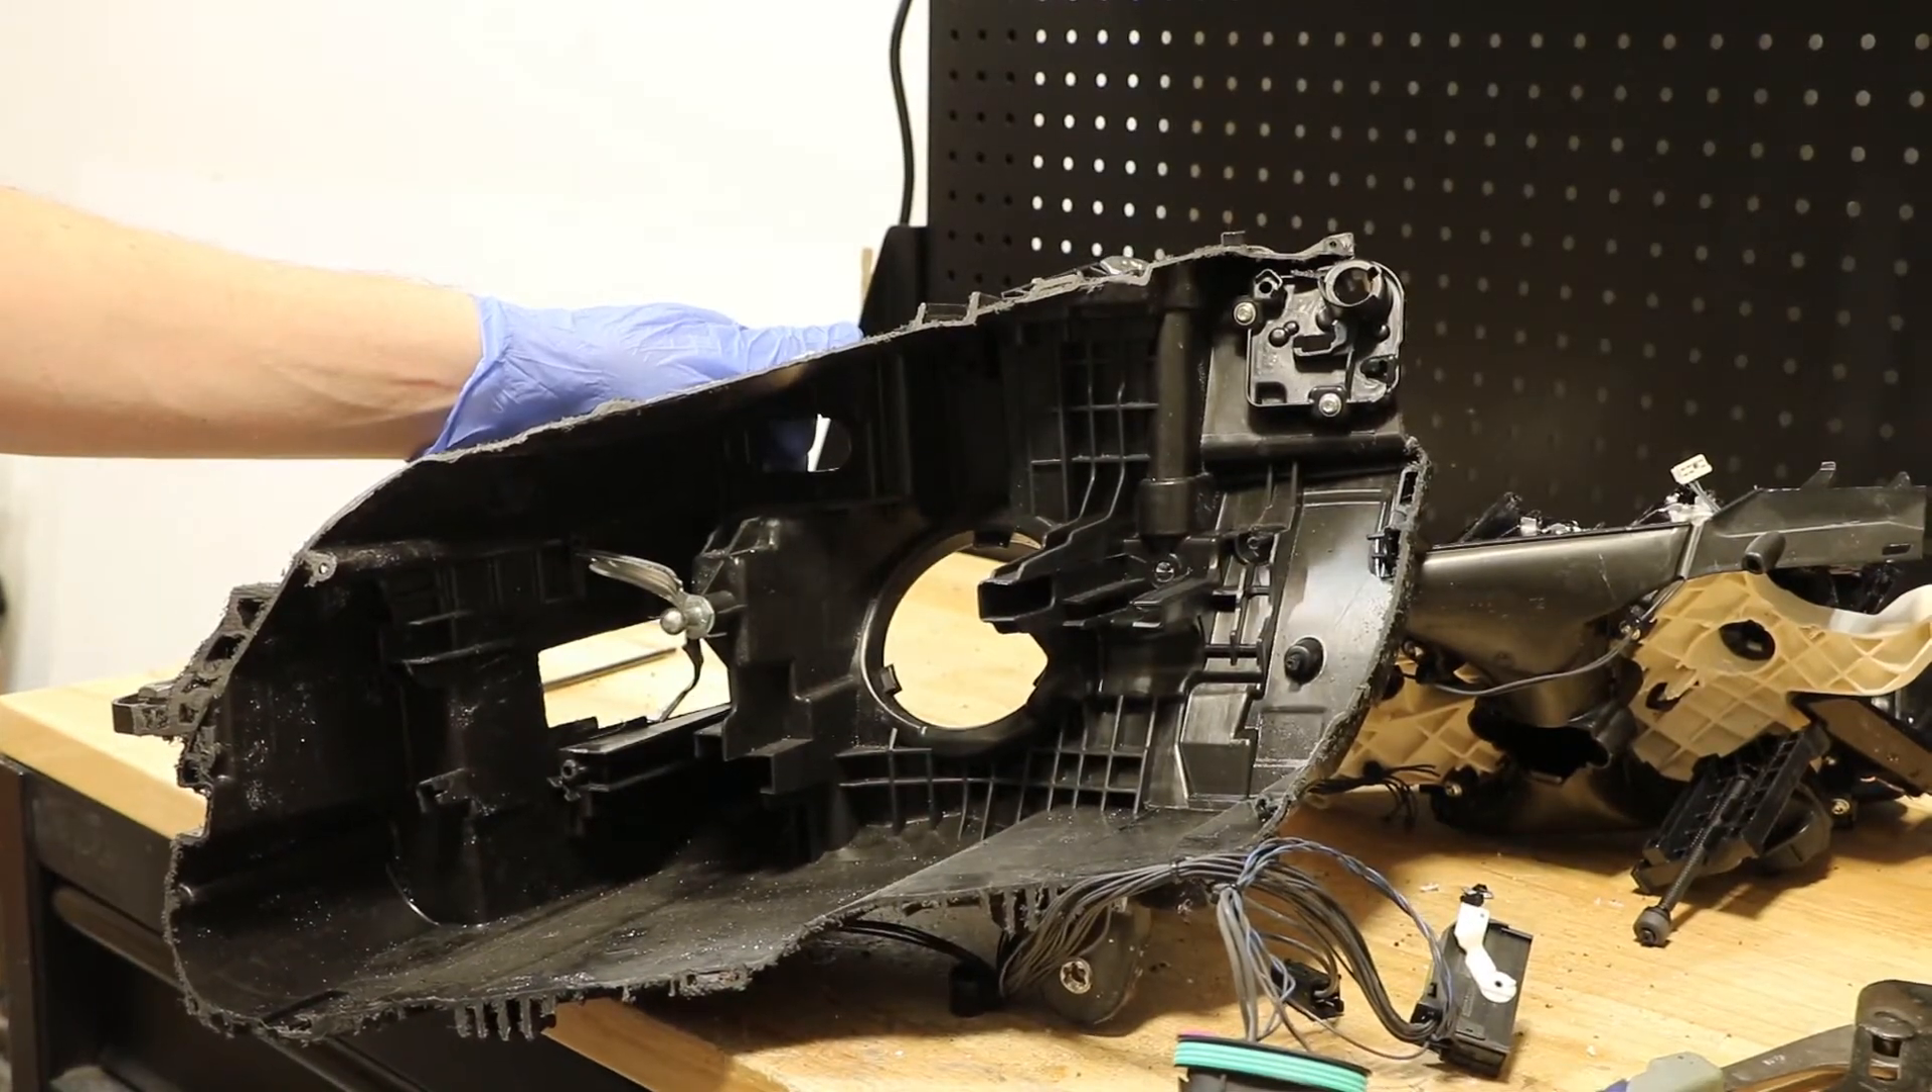At this point there is nothing left in the housing.